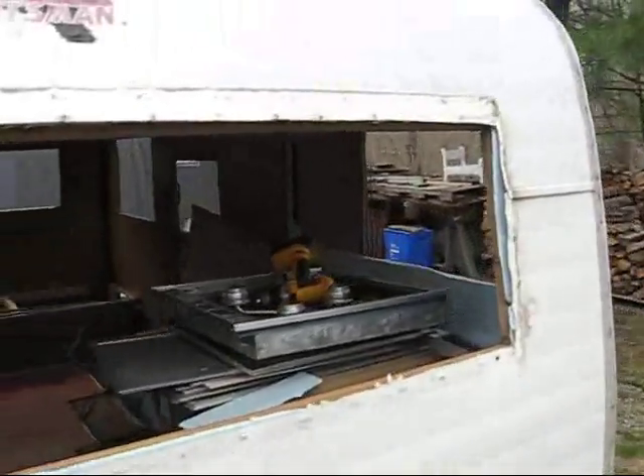I've got got most of the windows off.